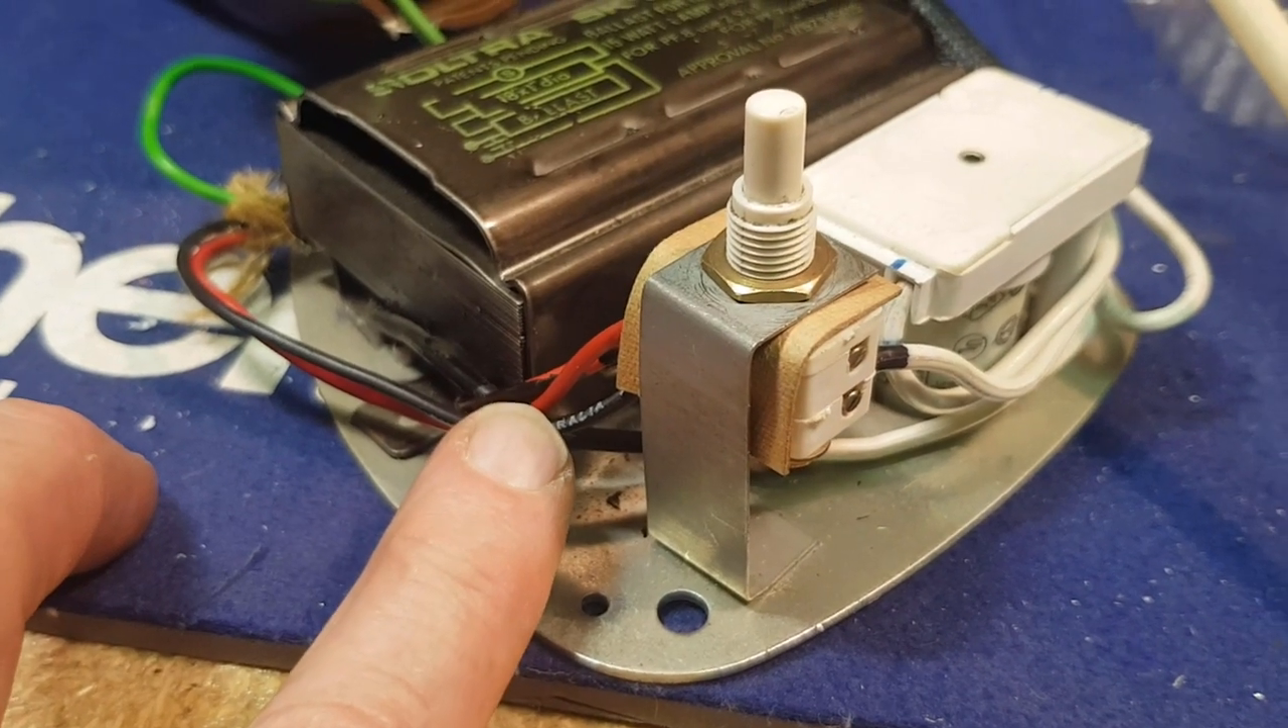I've got that bit of cardboard back in which insulates where the mains wires go in from this bracket. So, hopefully it works.